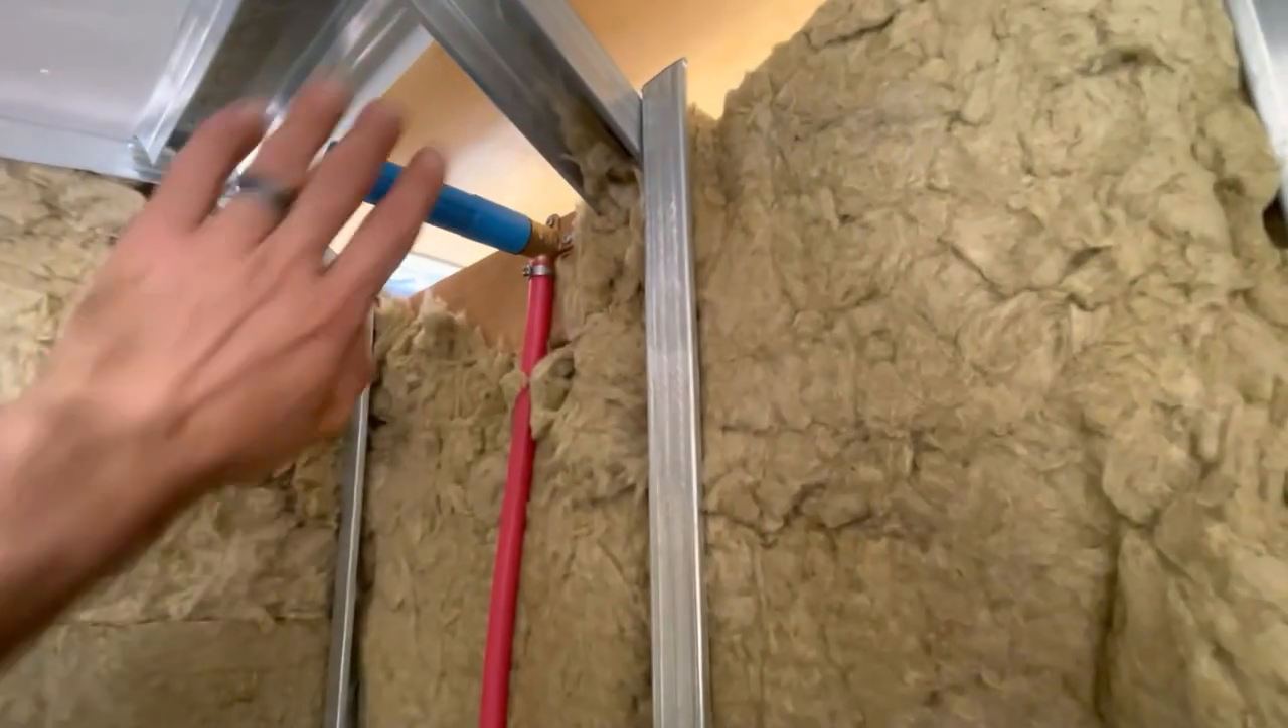So we've got, the walls are now insulated and the plumbing is in.